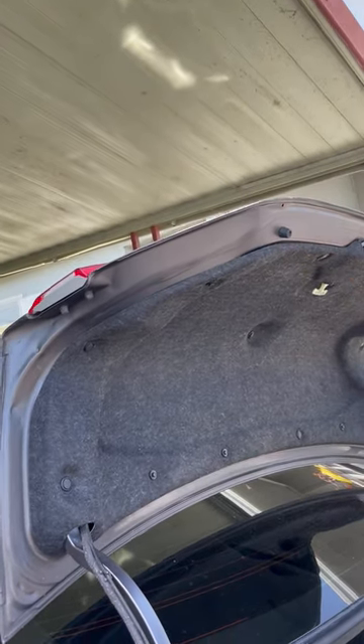We got the trunk panel back on.